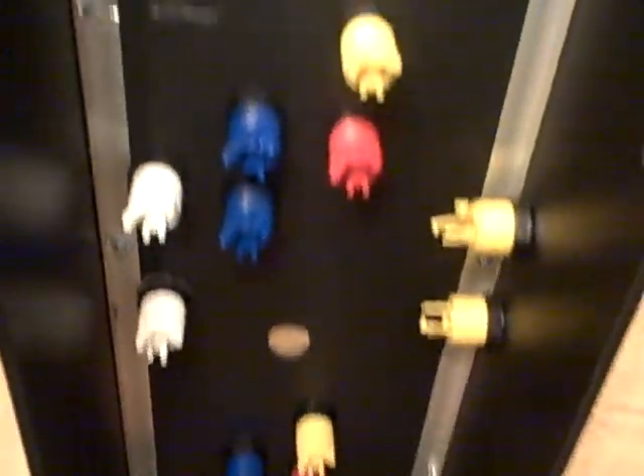We got all the individual buttons here. No connectors on there yet.